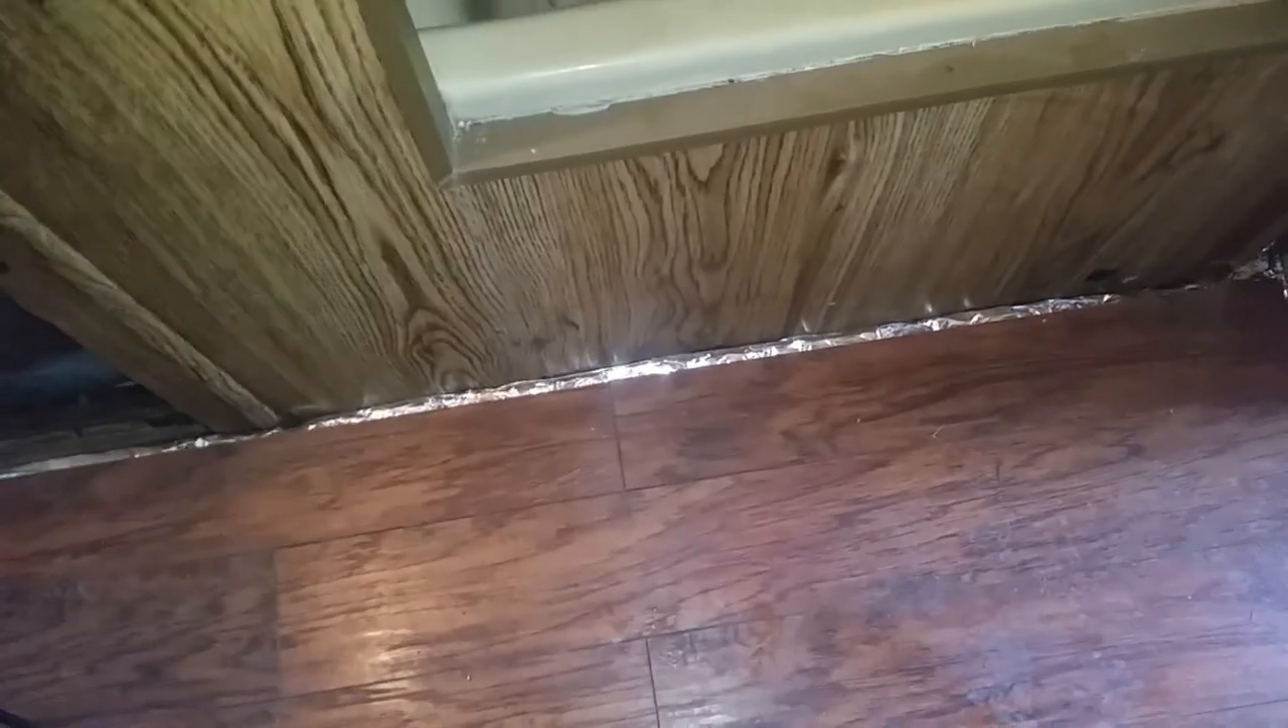Here's what the floor looks like now. I still have to put quarter molding on the edges, which I'm about to do now.